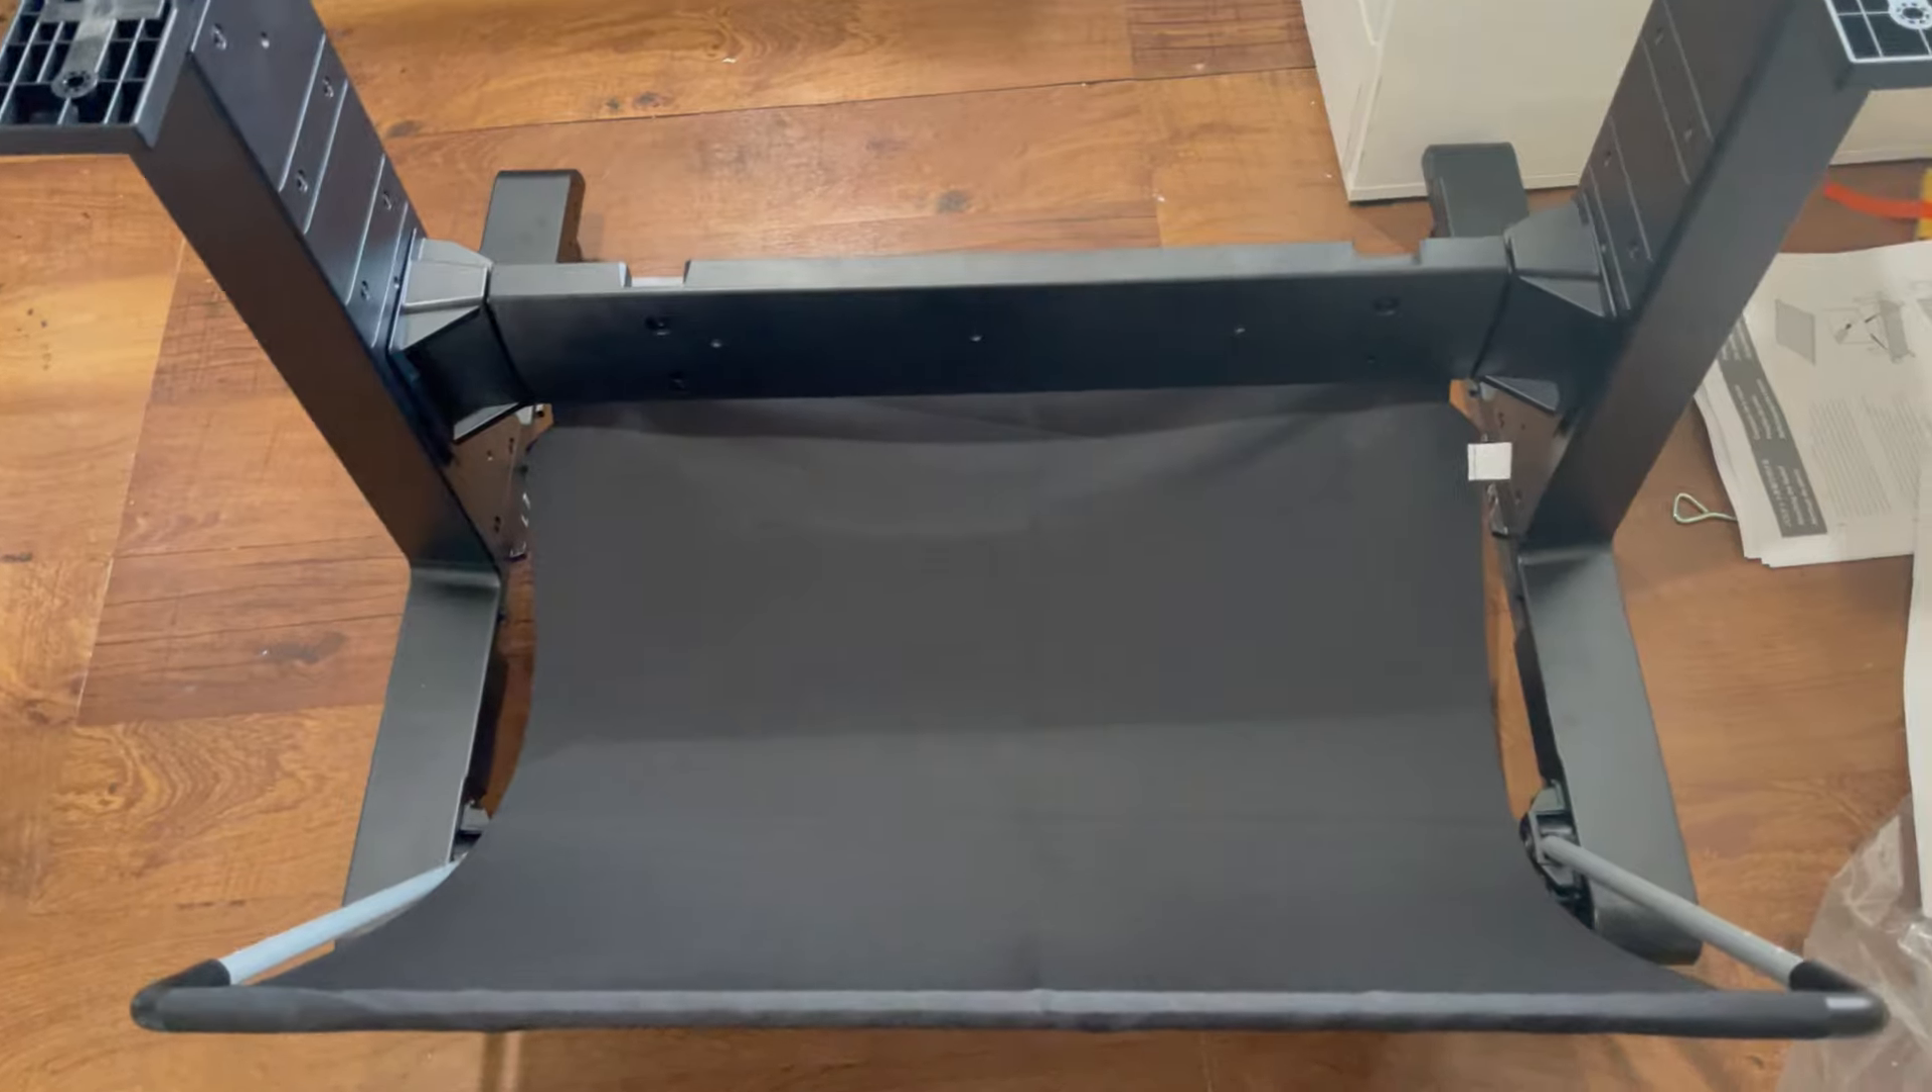Now our stand is all assembled this is what it looks like.